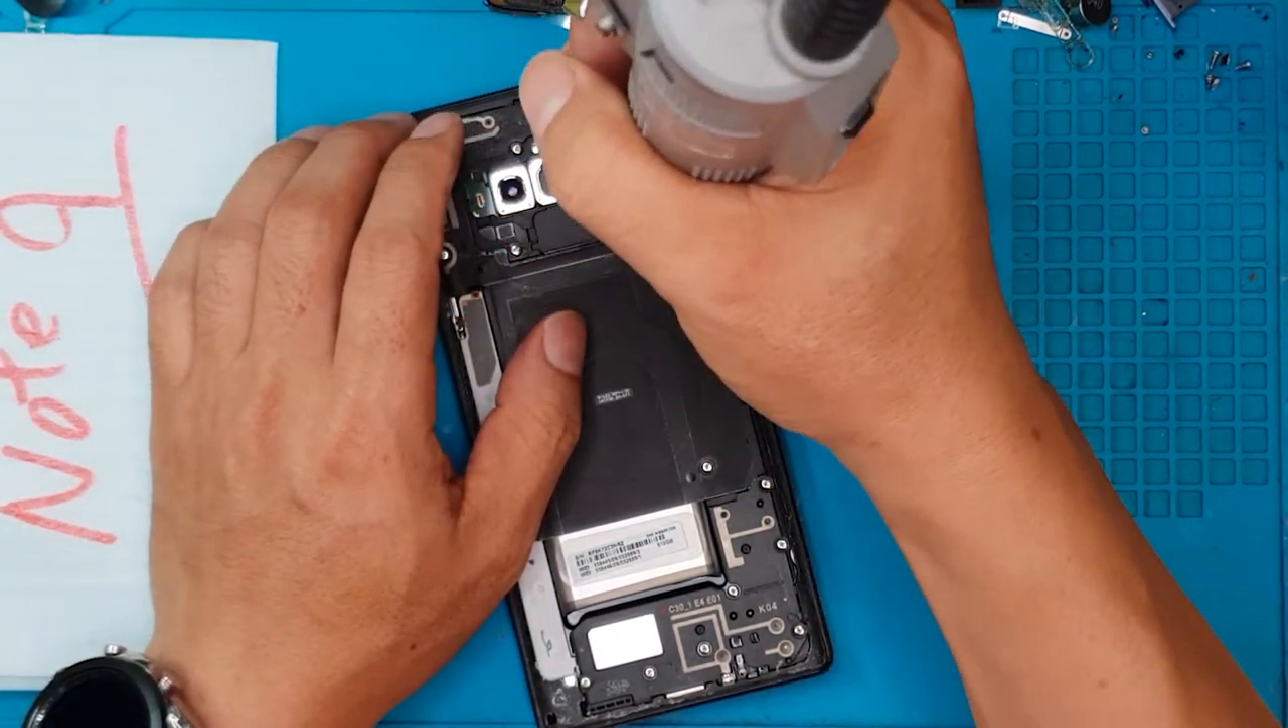So the back cover is now off the device, so we're gonna remove the screws that are attached to the shroud for the motherboard.